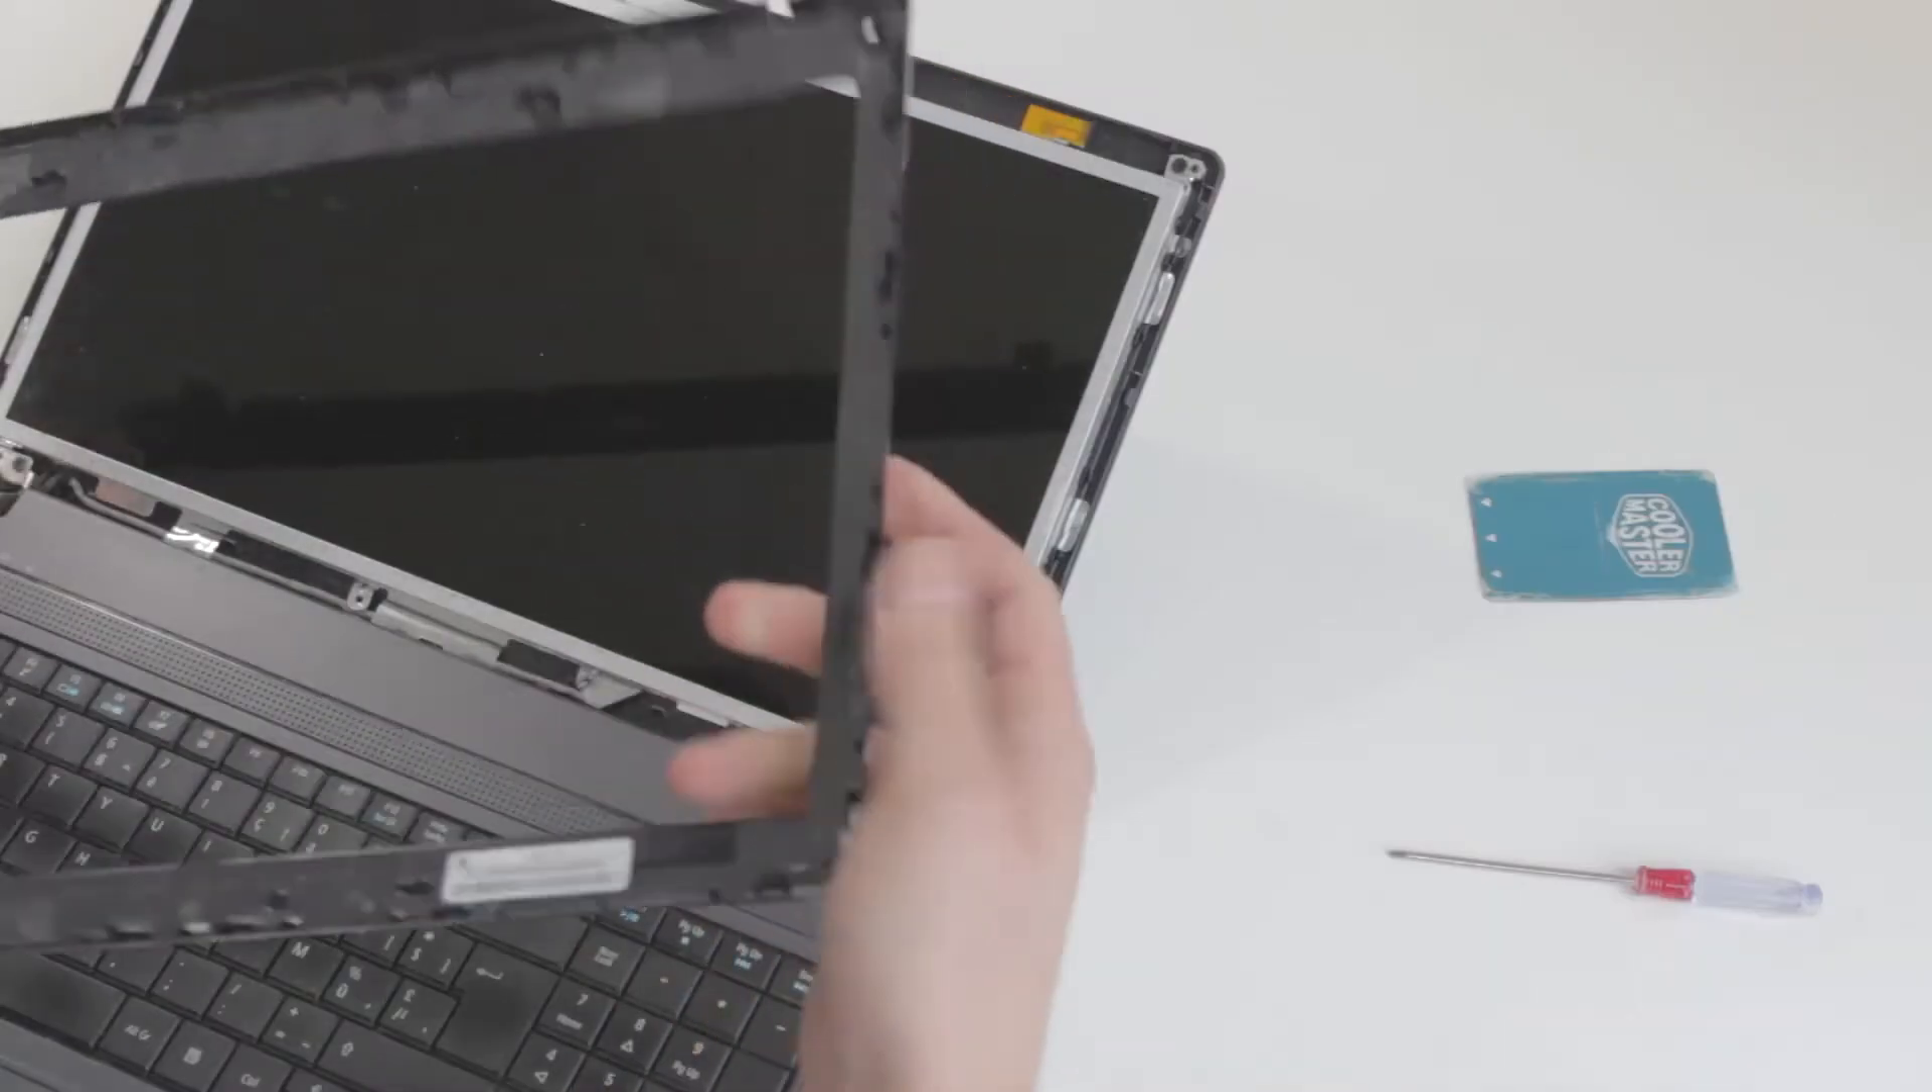As you can see, I didn't break anything and the bezel just got off.